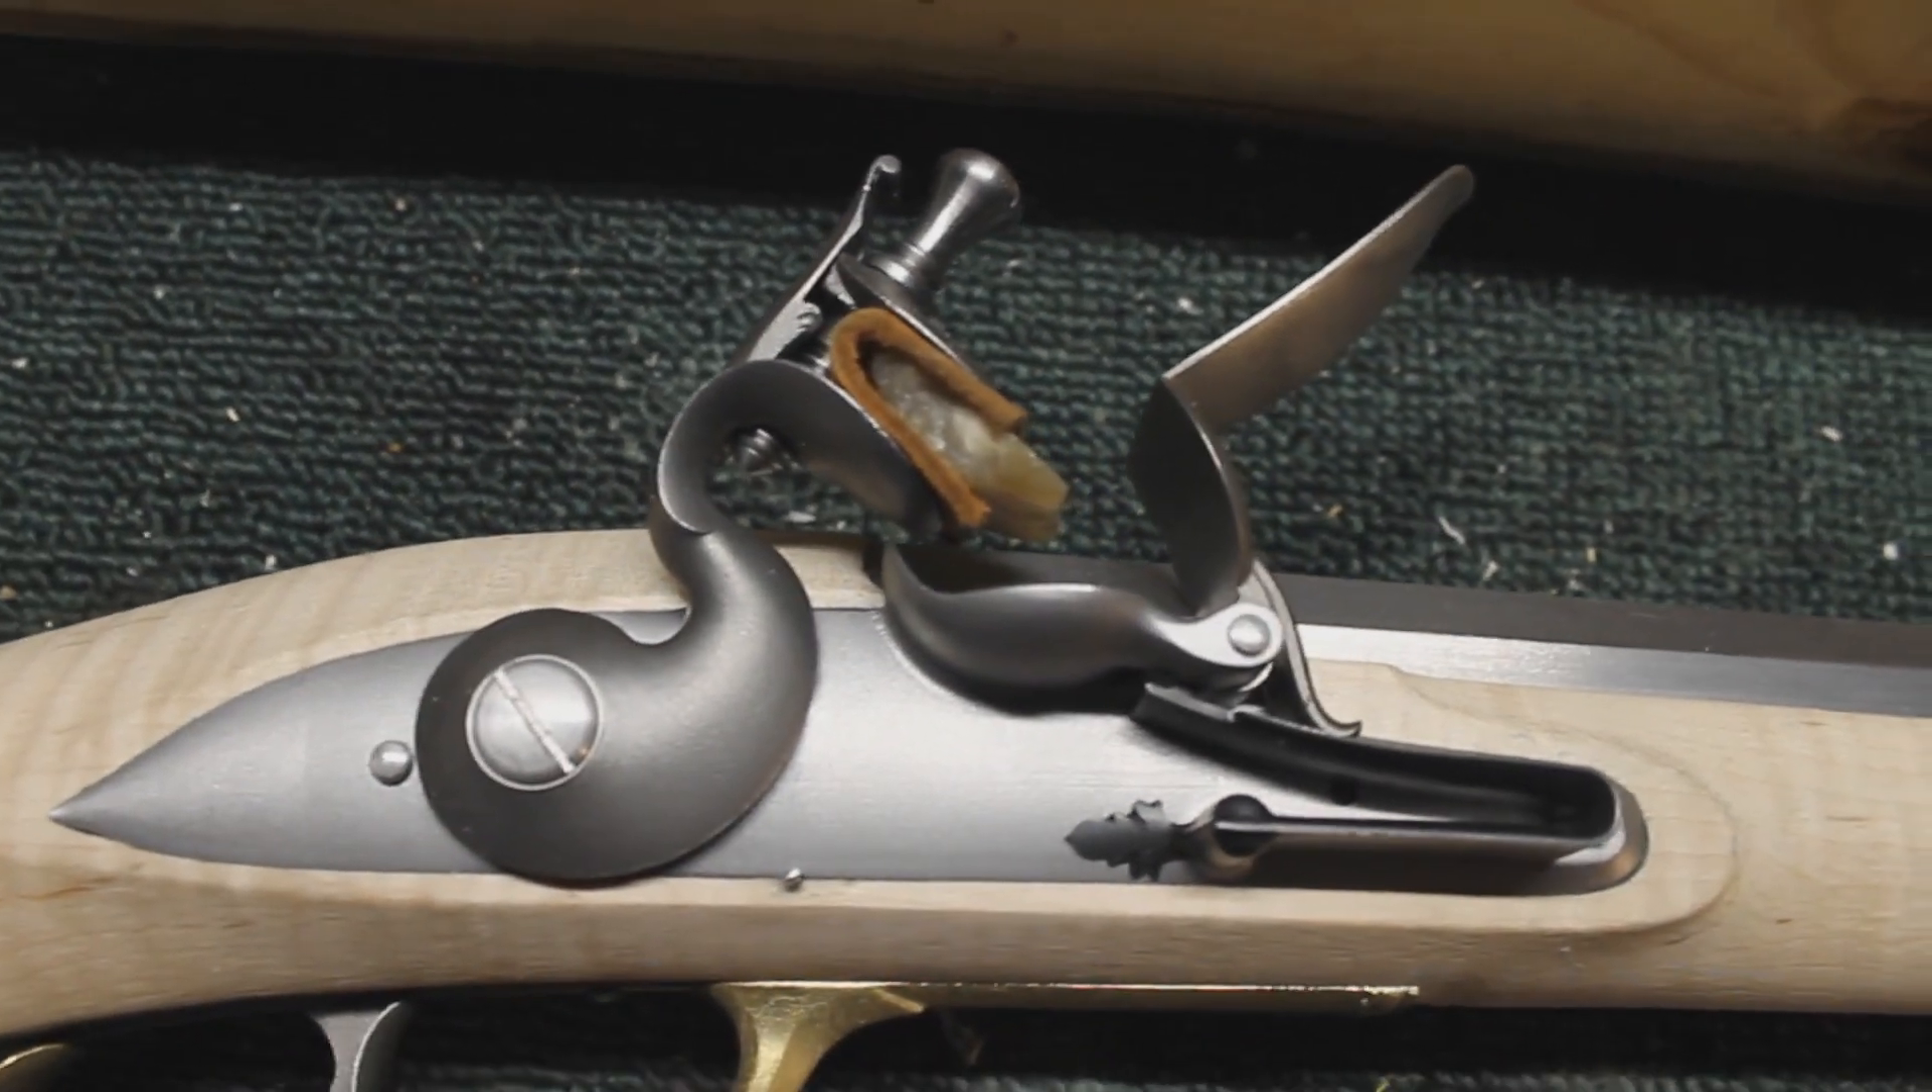Lock fitment is really nice.